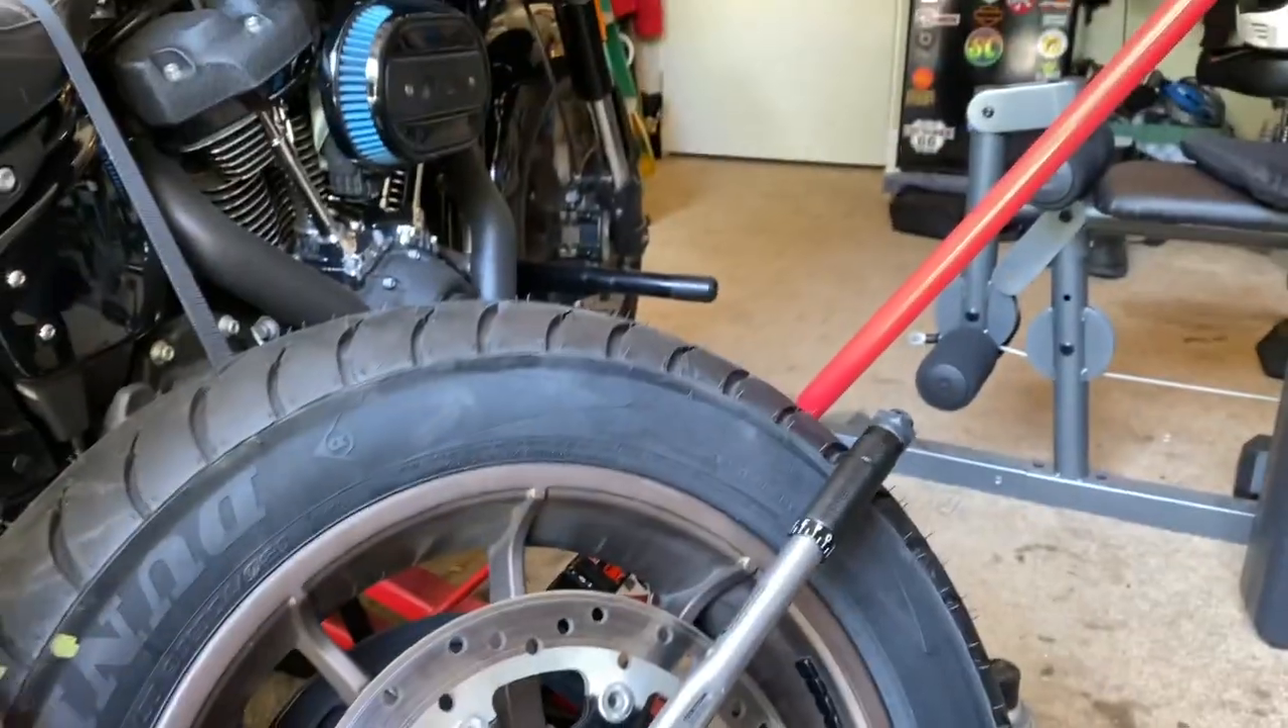We got our new tire on so i'm double checking one more time and i'm going to clean this thing up and then we'll attack the rear brakes uh pads before we put the uh the rear rim back in.